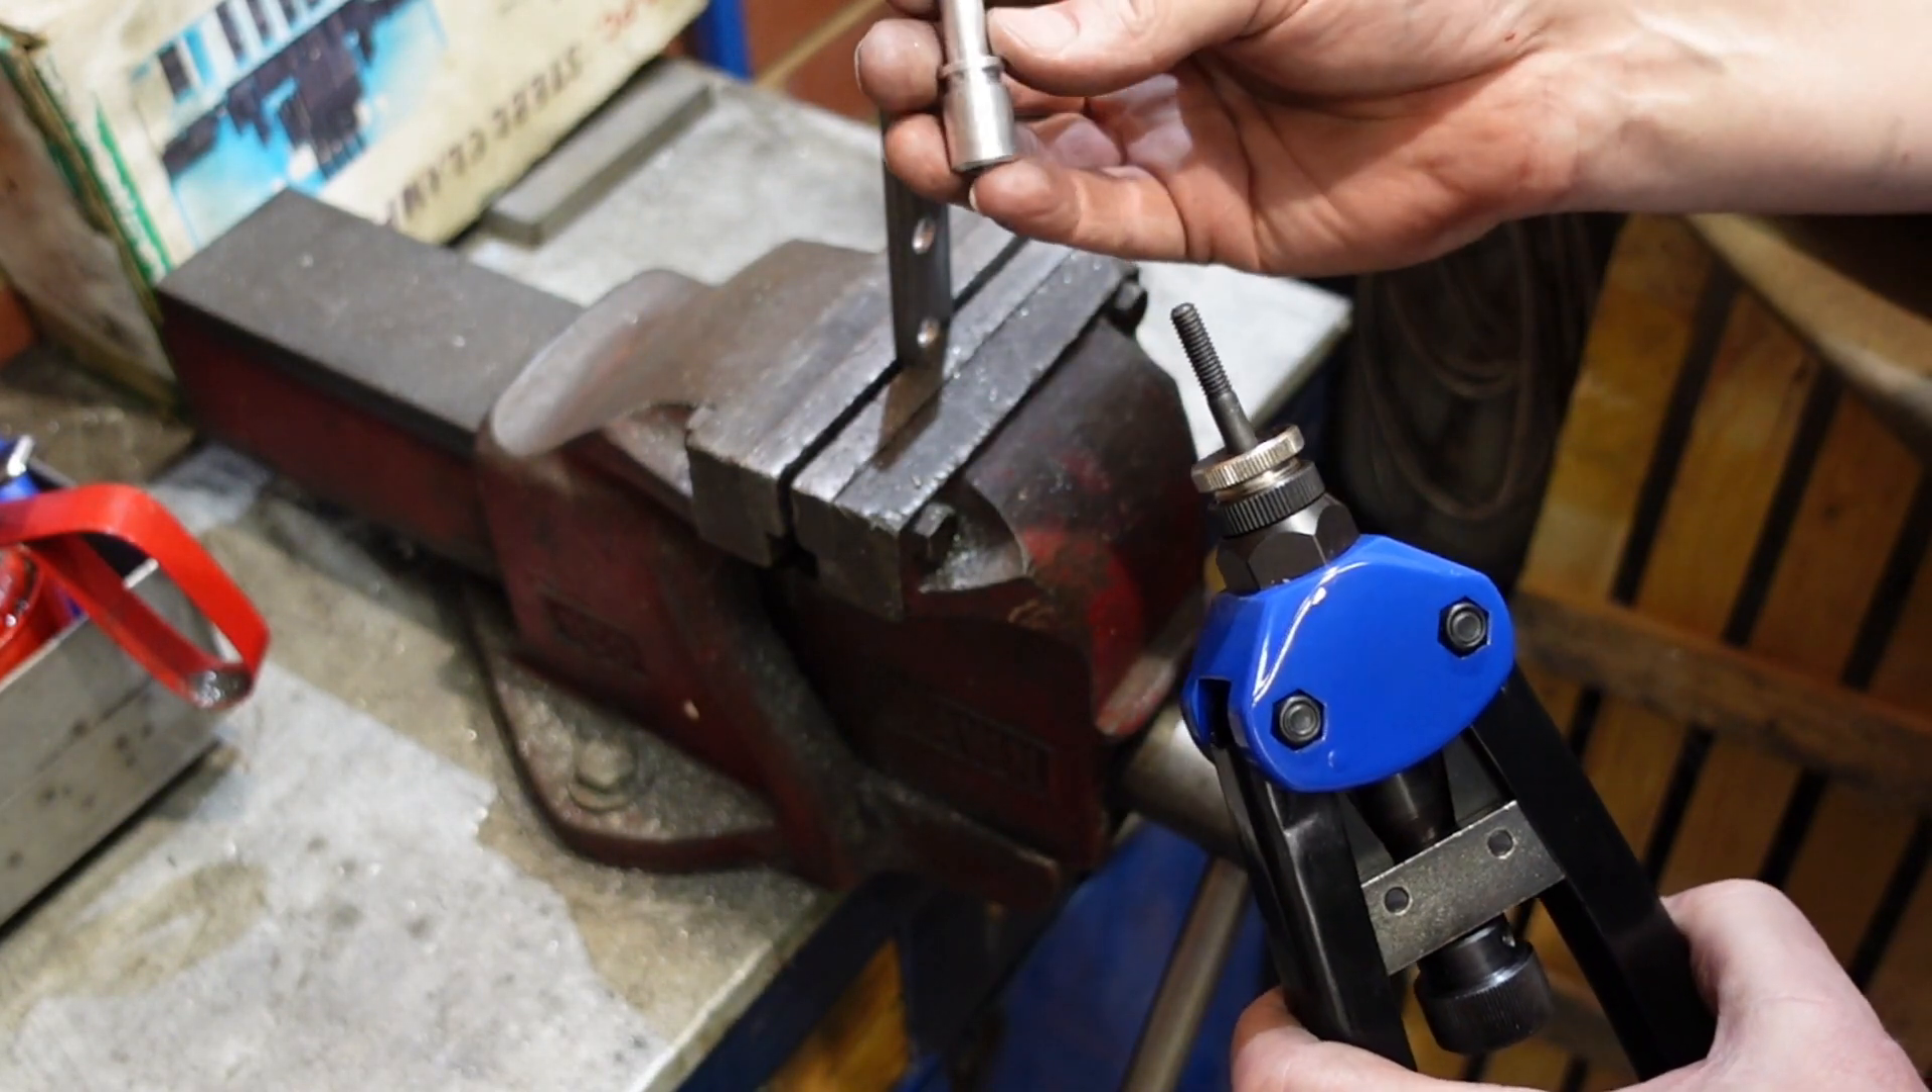There's my mandrel mounted in the riveting tongs, that should be fine.